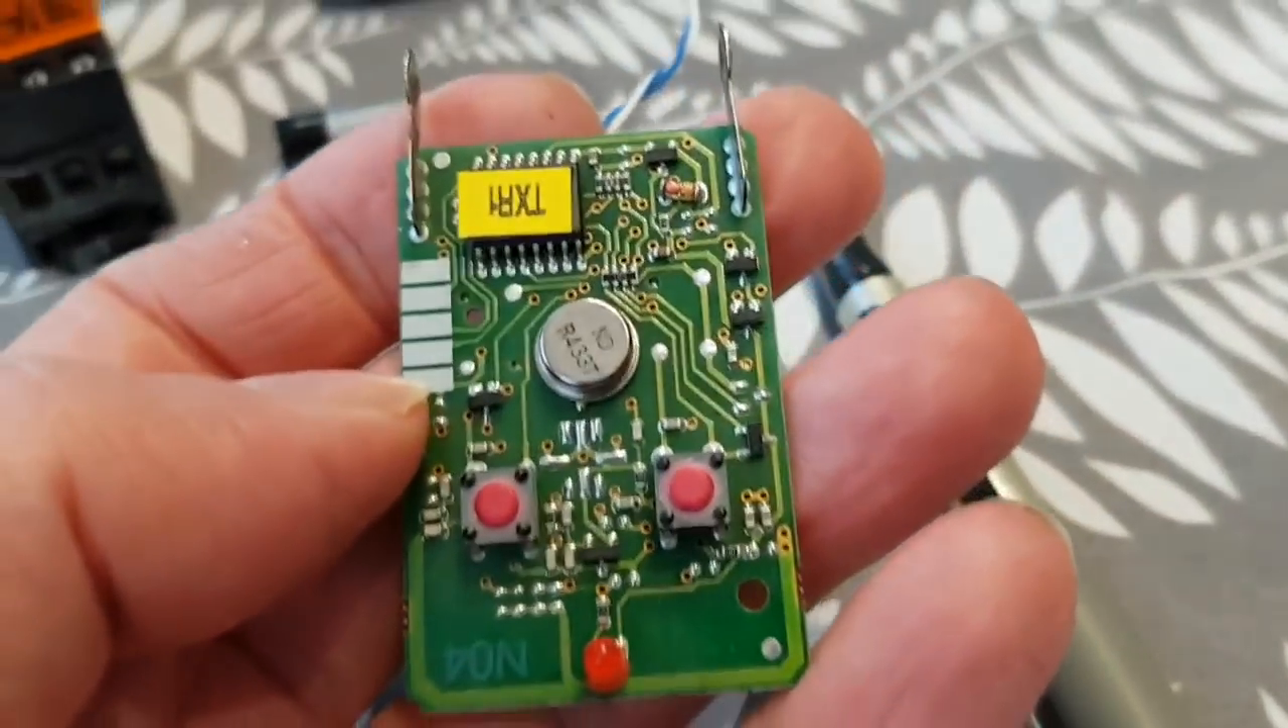I've taken the cover off the key fob there. And you can see the two buttons there.